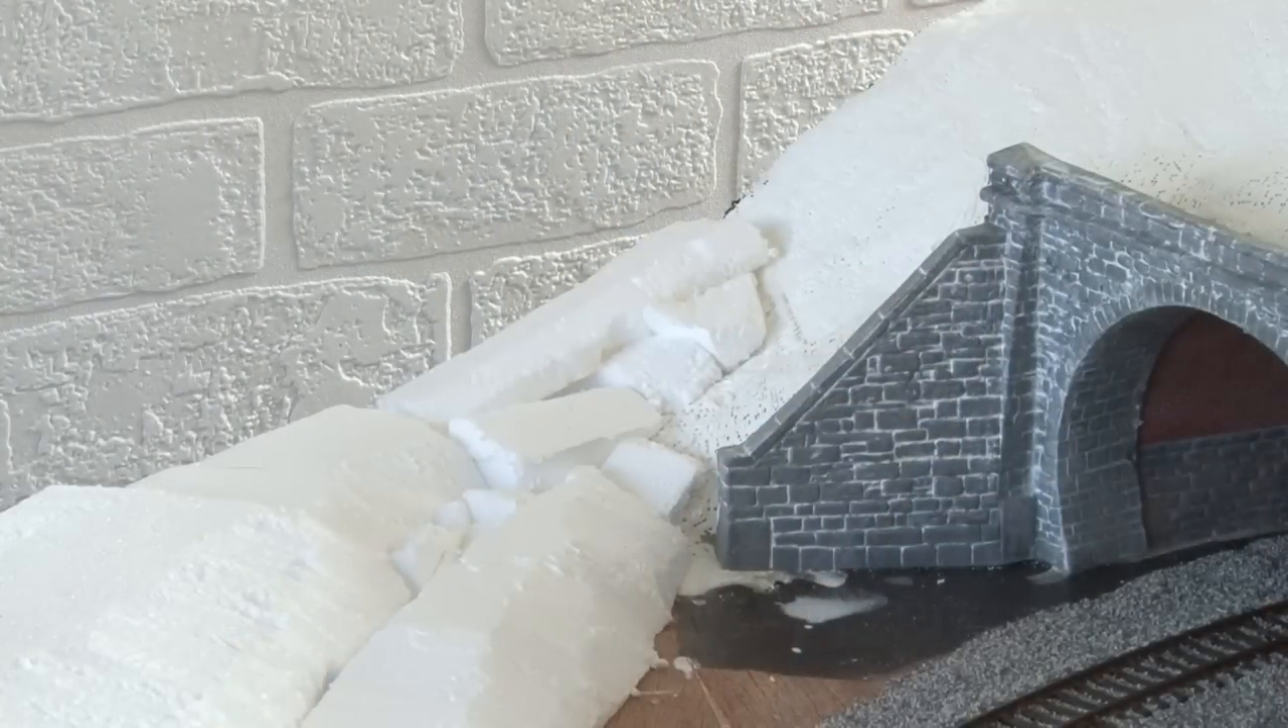You can see up by the tunnel I've used lots of little pieces to really blend it into the existing landscape.